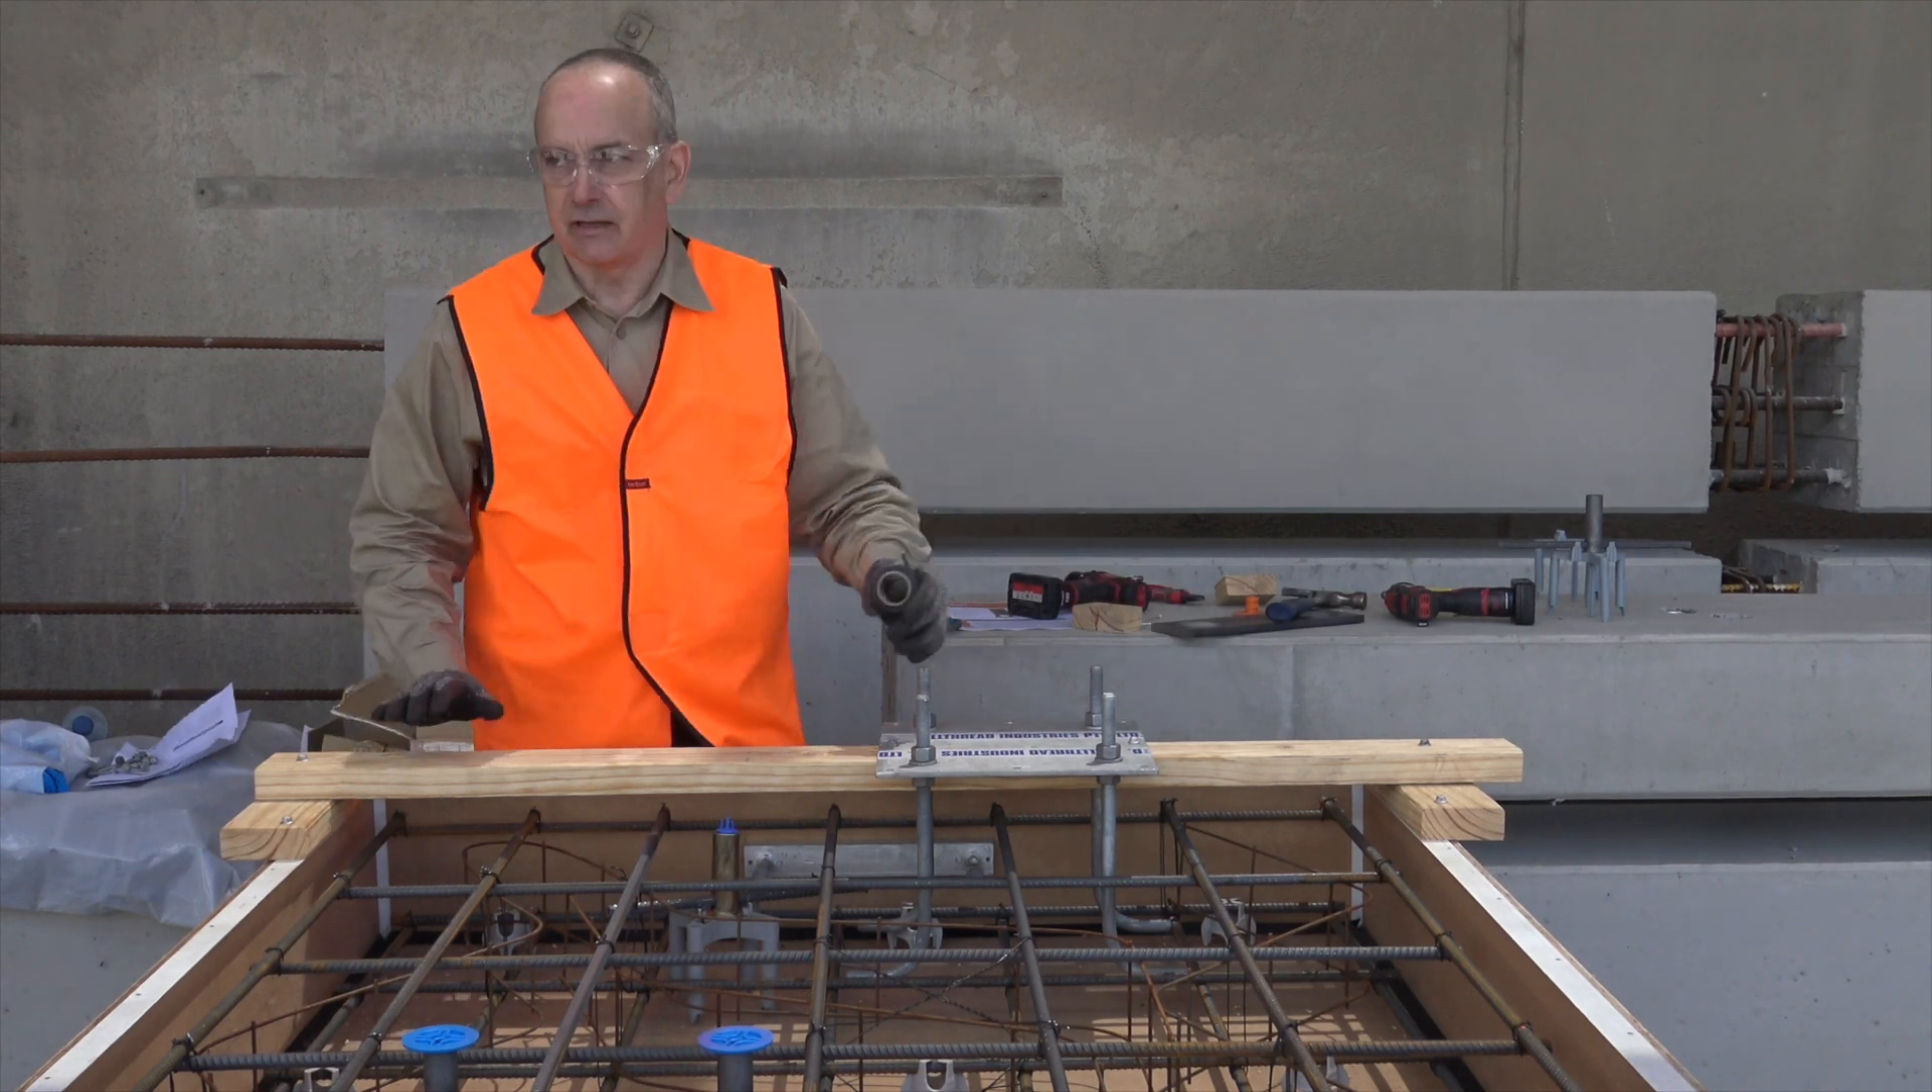The other thing you'll notice we've done here is we've placed some form across our formwork. The formboard is set up by 35mm off the top of the form for our cast surface.